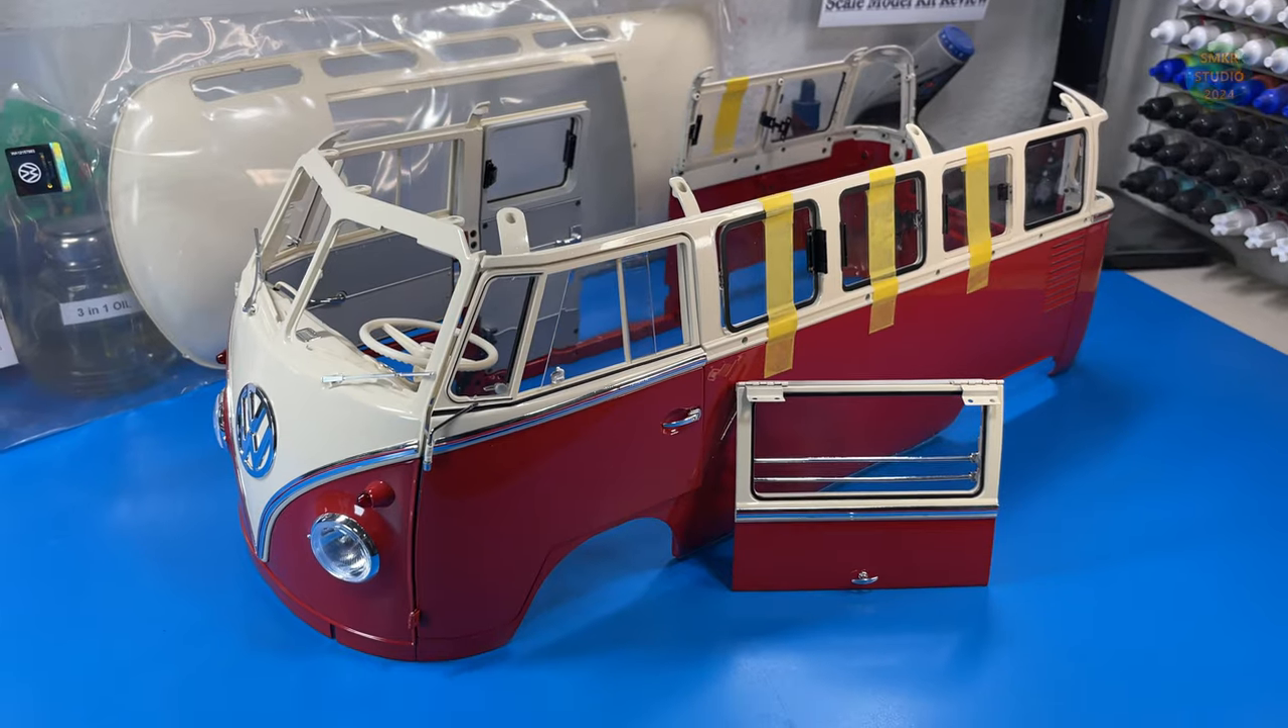Got all the windows put in on the sides.